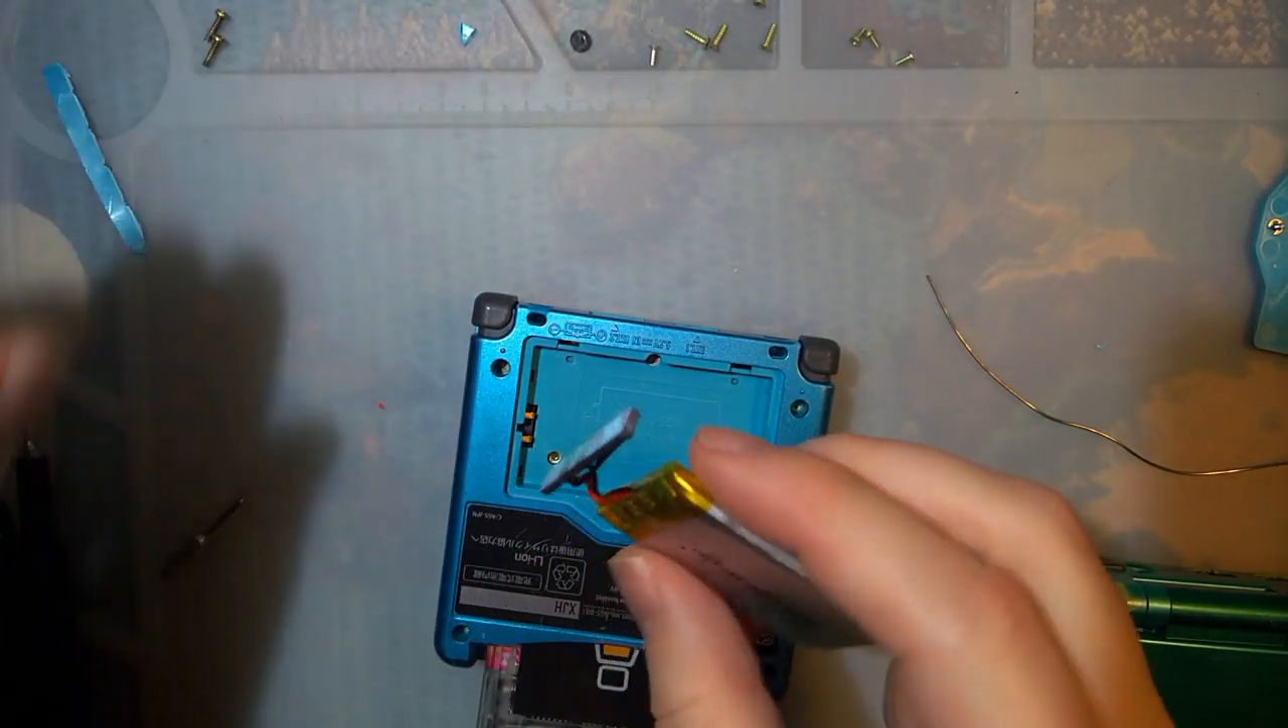Only thing left to do now is pop a battery in this thing.